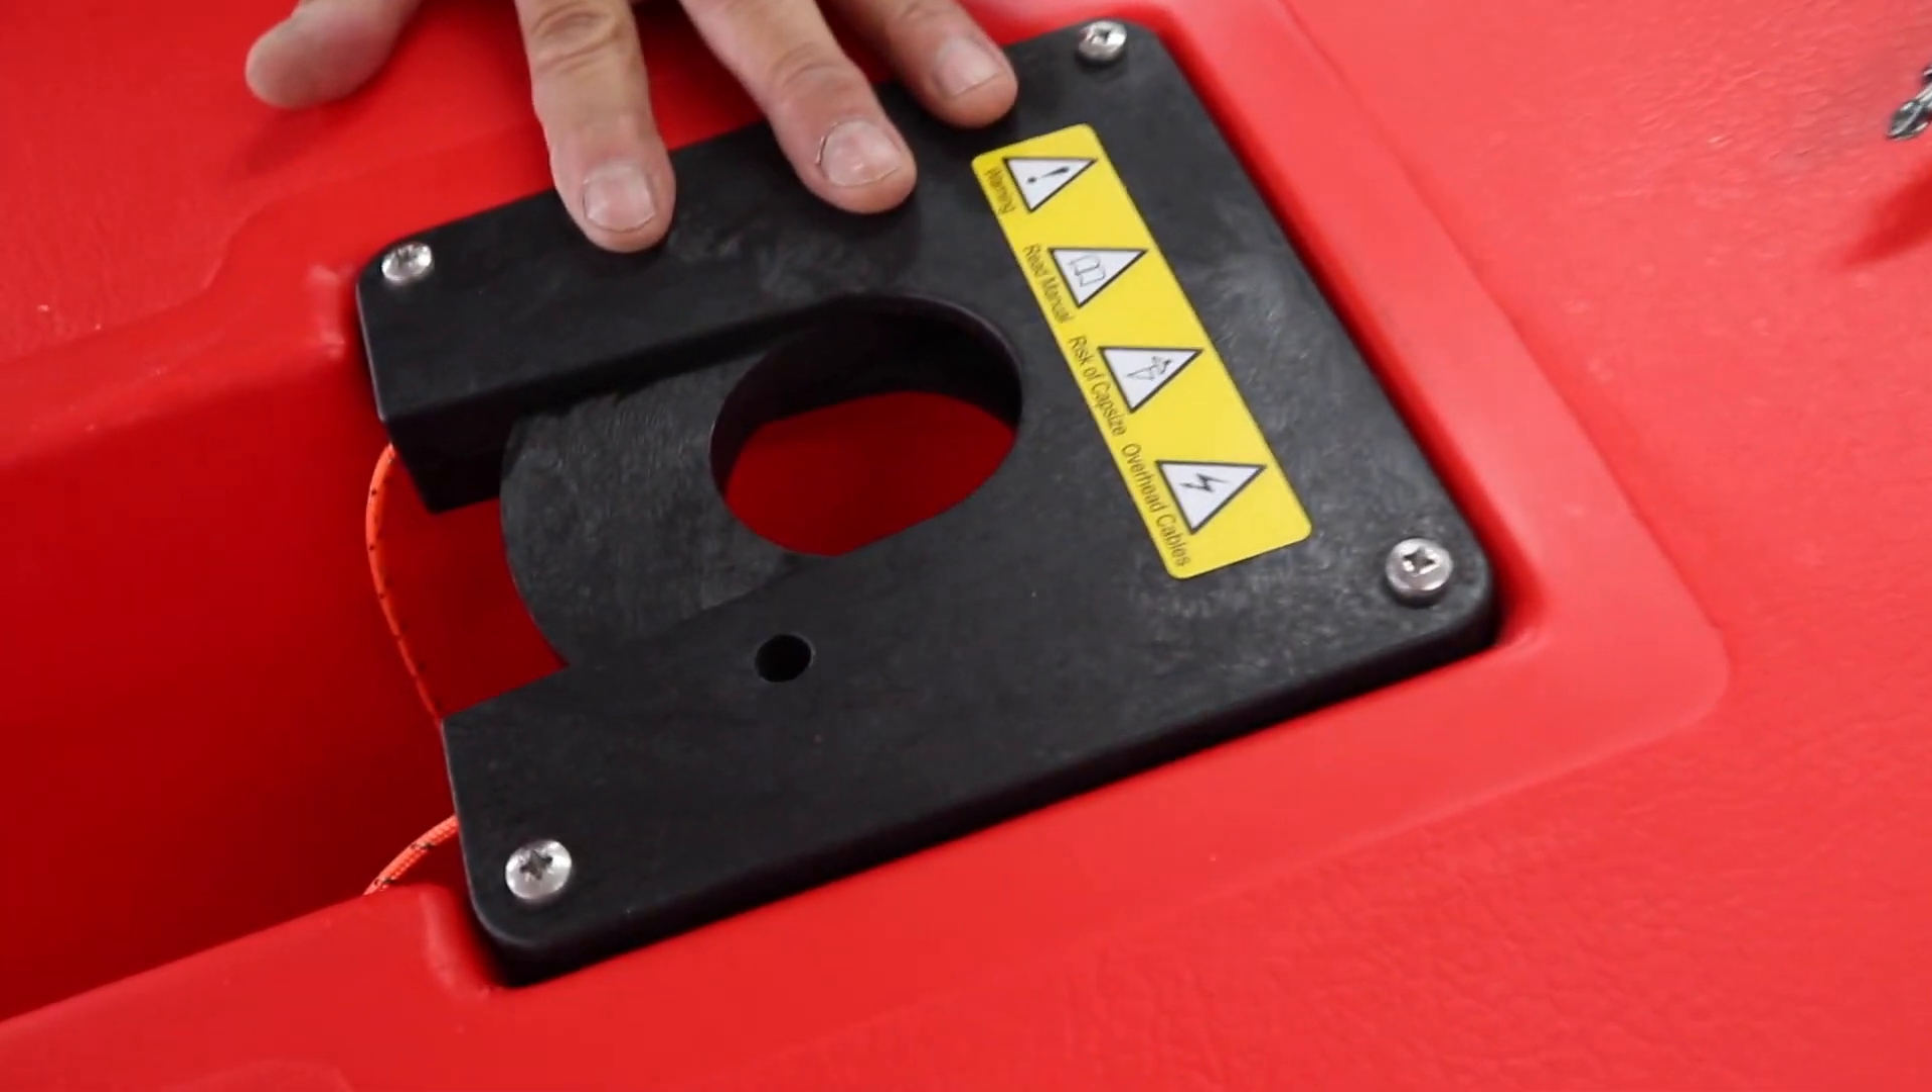So all four screws are in.